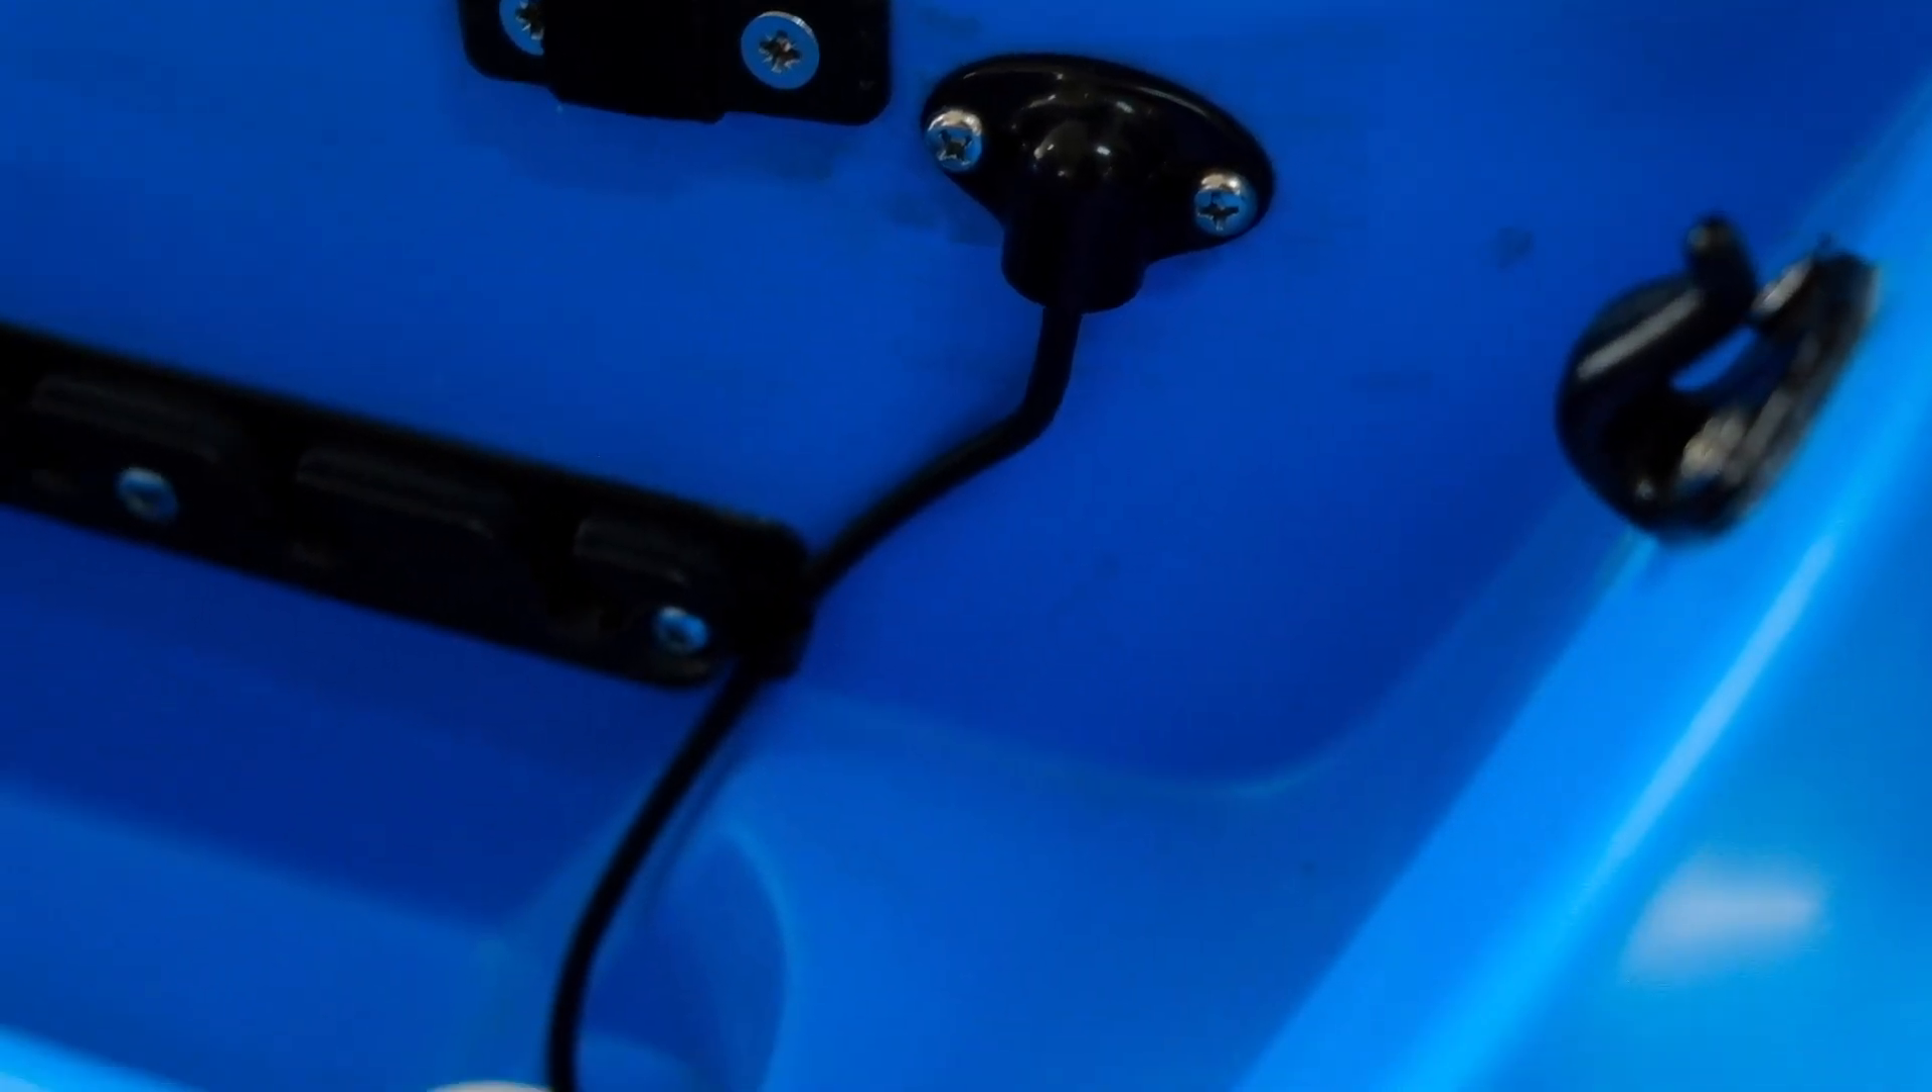We push the the plug through and then we put the cap or the cover on so that completes the little installation.